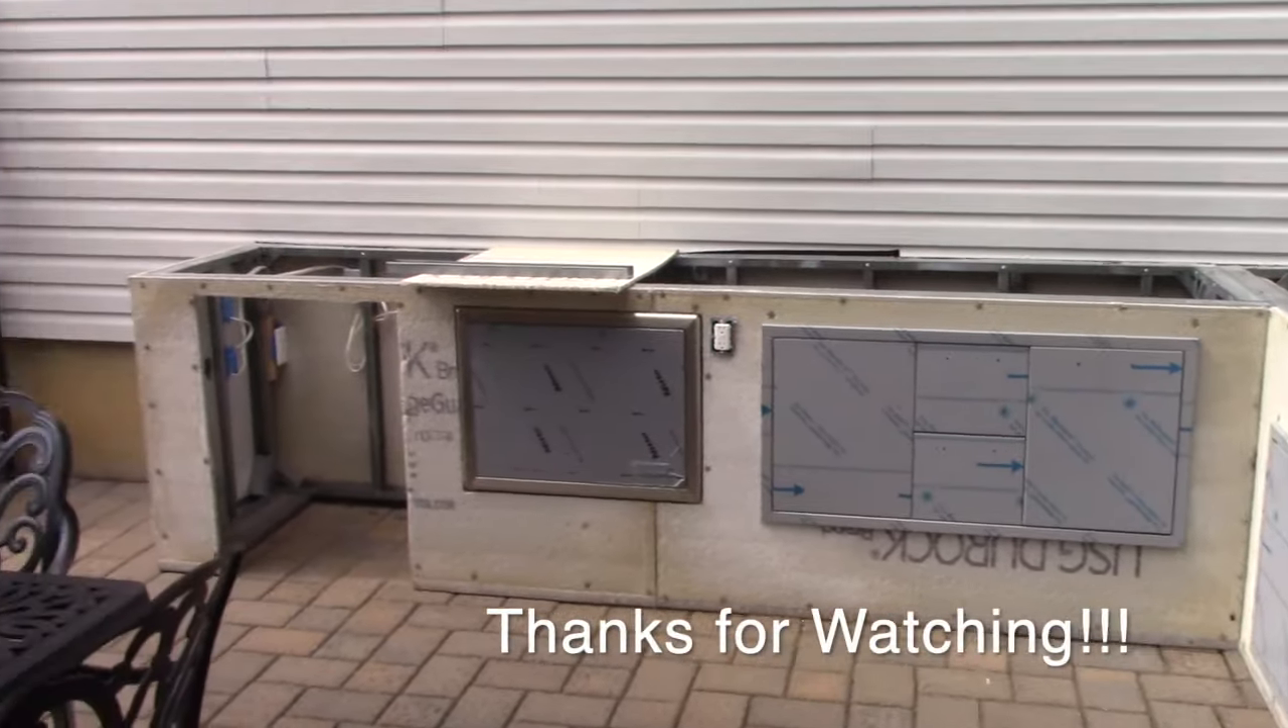So right now what's left is the countertop and the stone work.